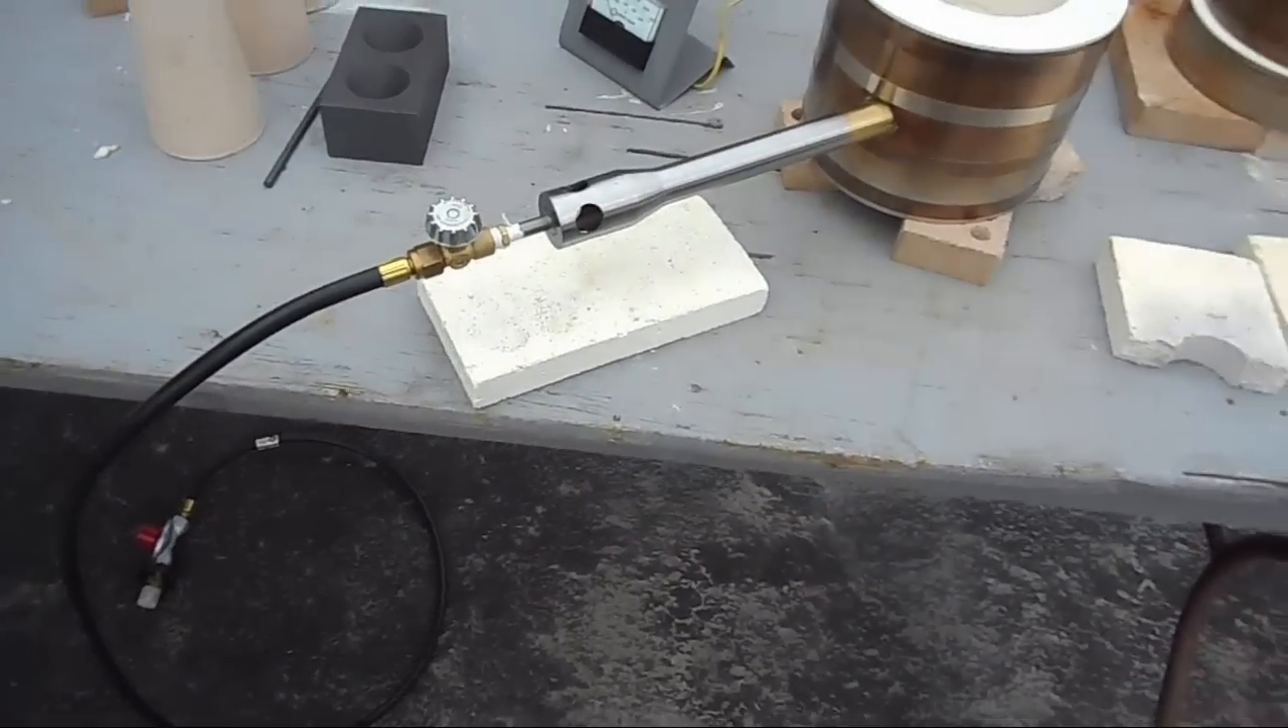Look at that. There's the torch in place.